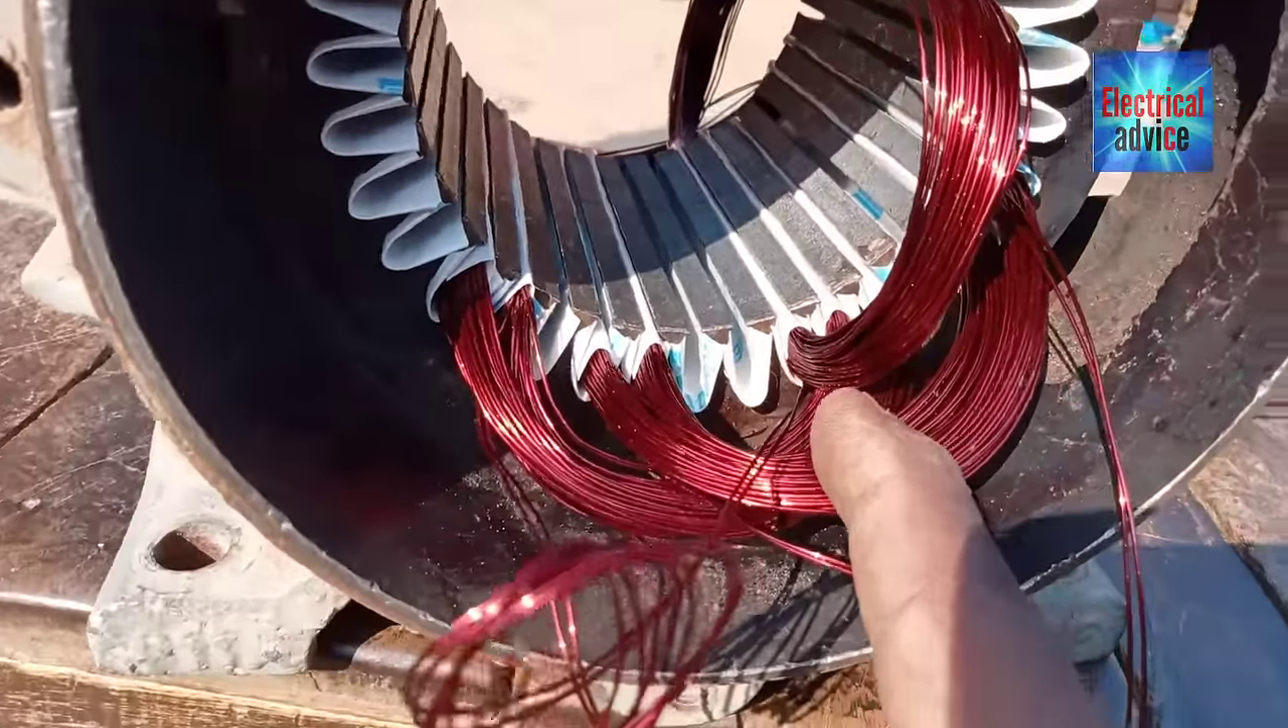एक side से मने coil डाल ली है।